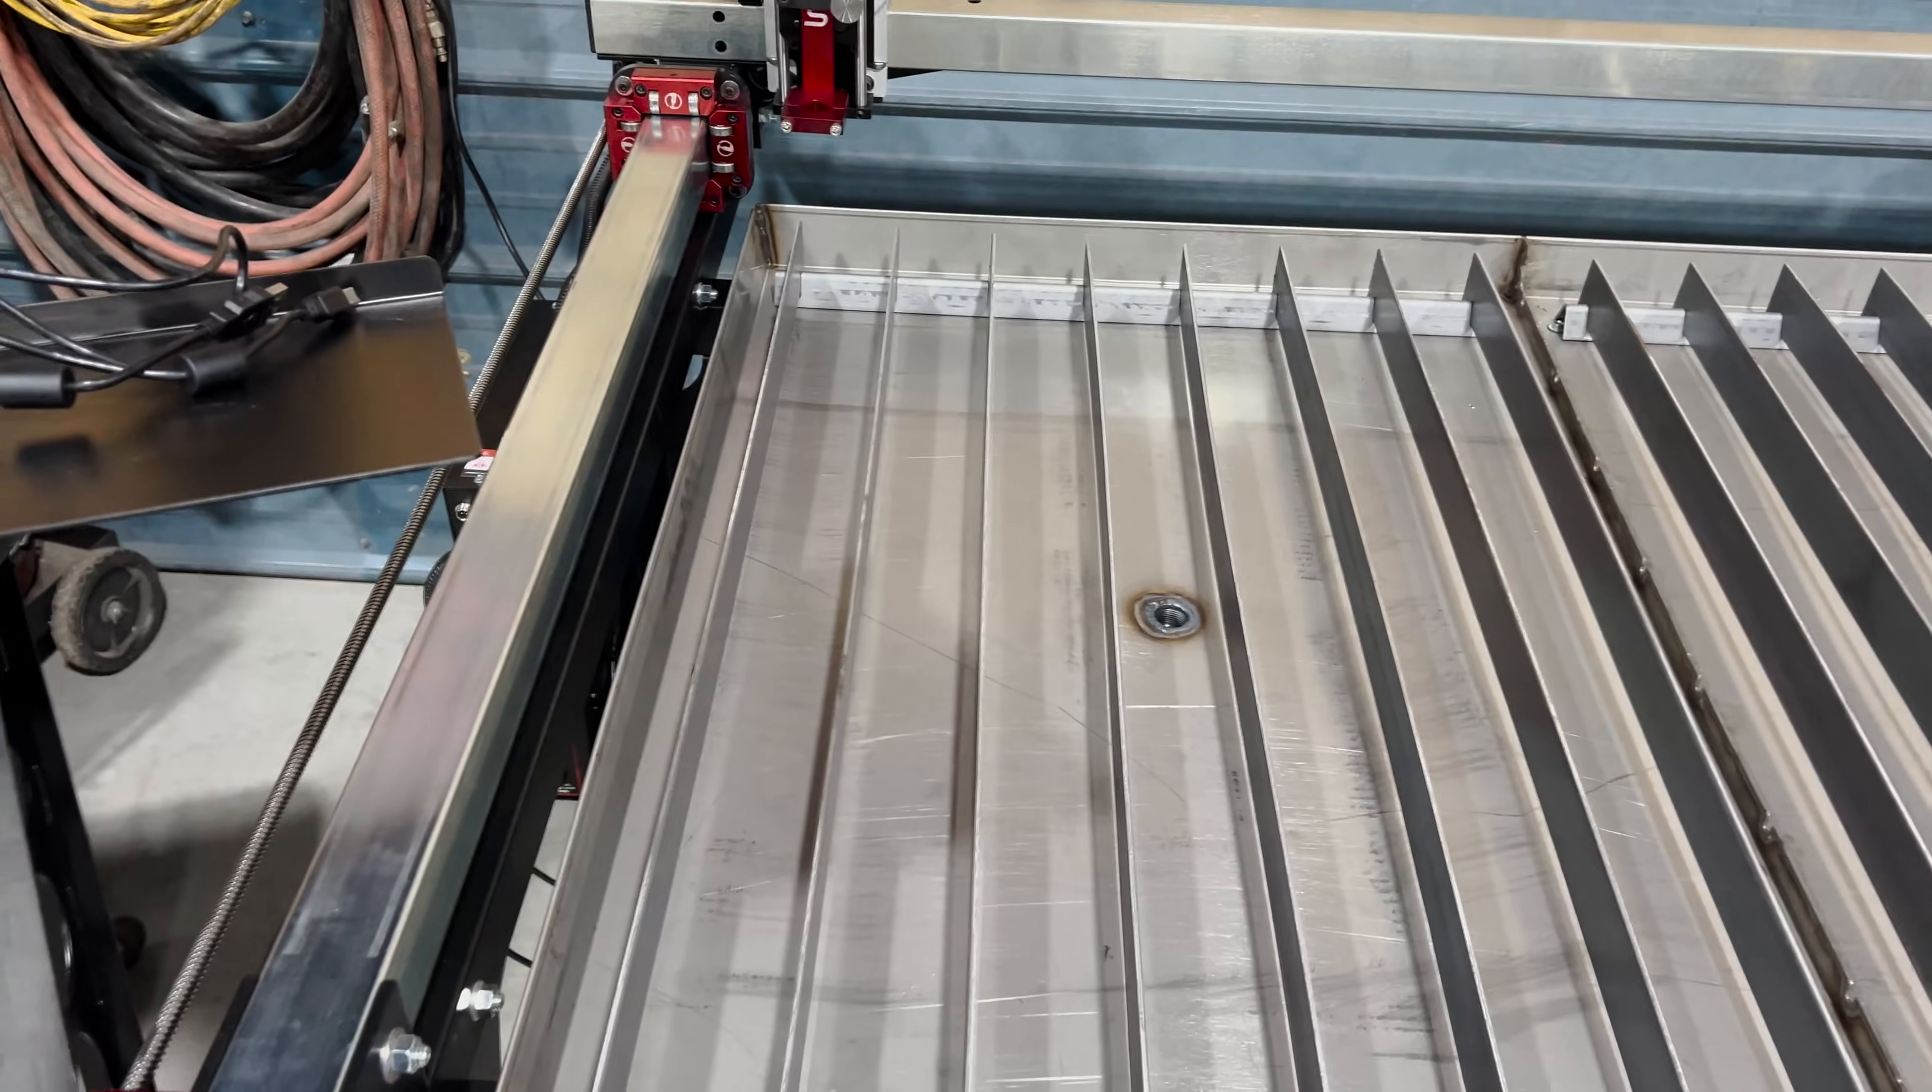The table's all welded together down the middle and assembled.